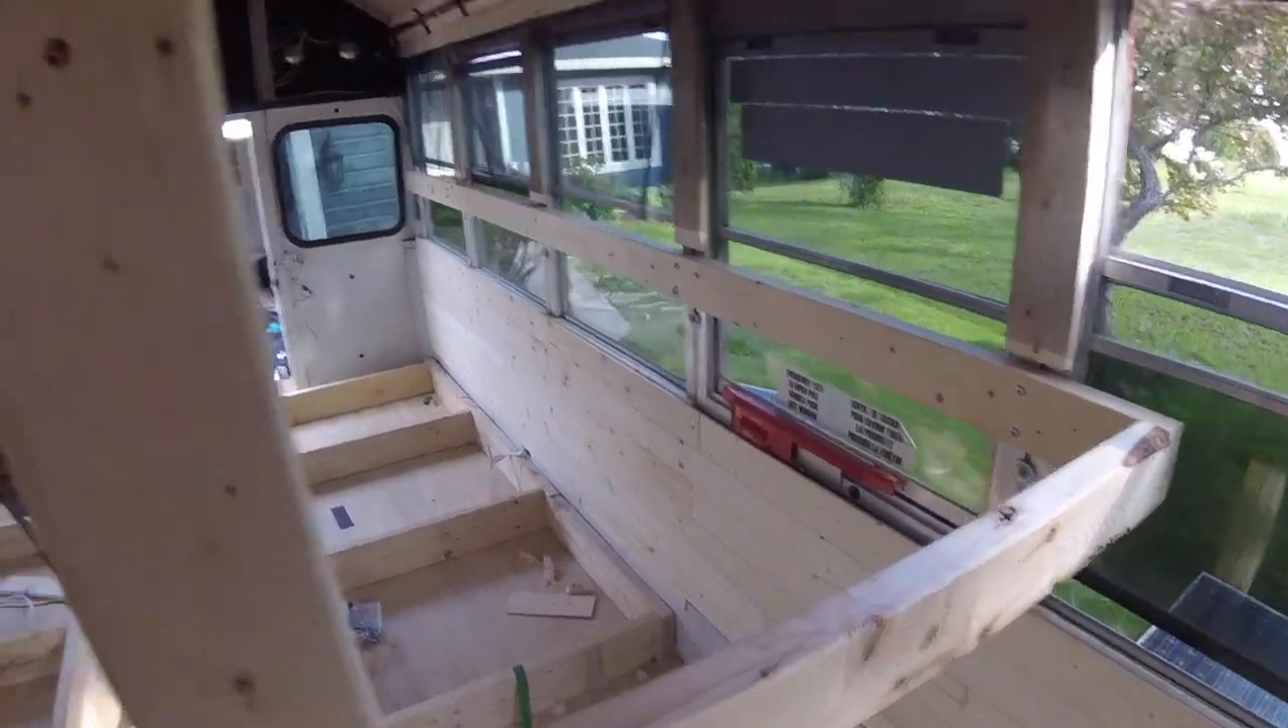We've got the top bunk framed up a little bit.